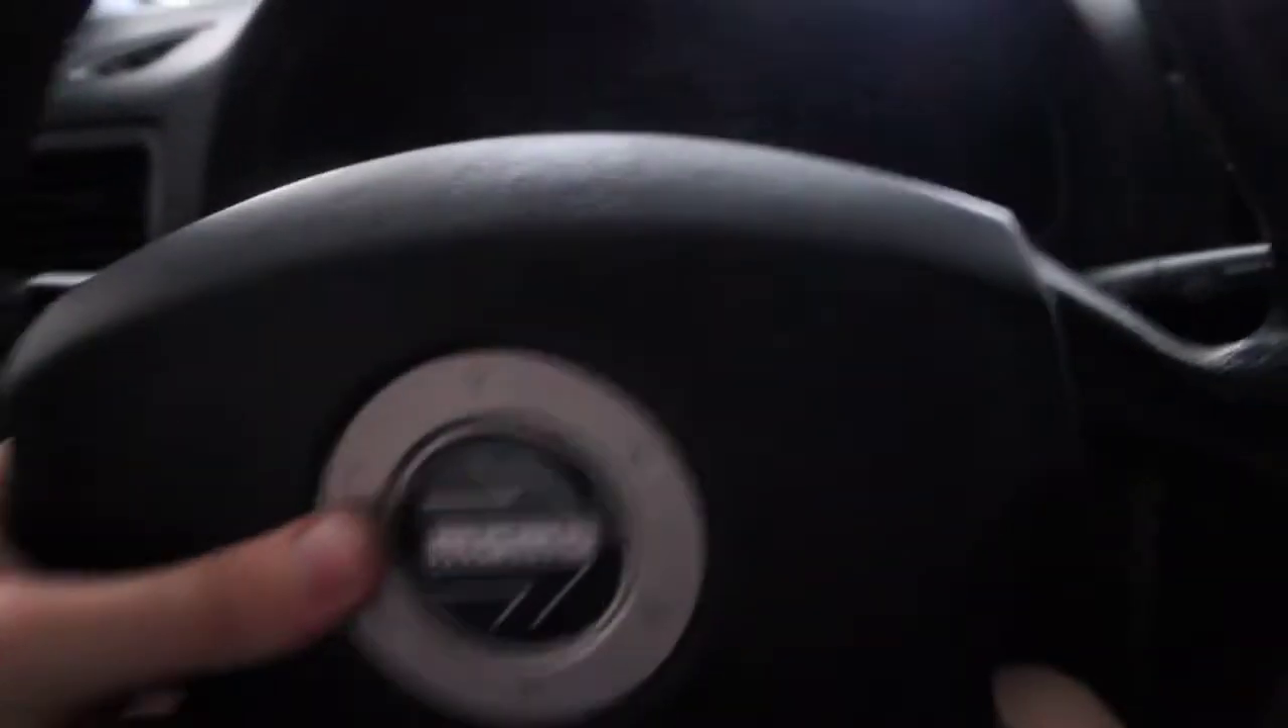The airbag is back in place.